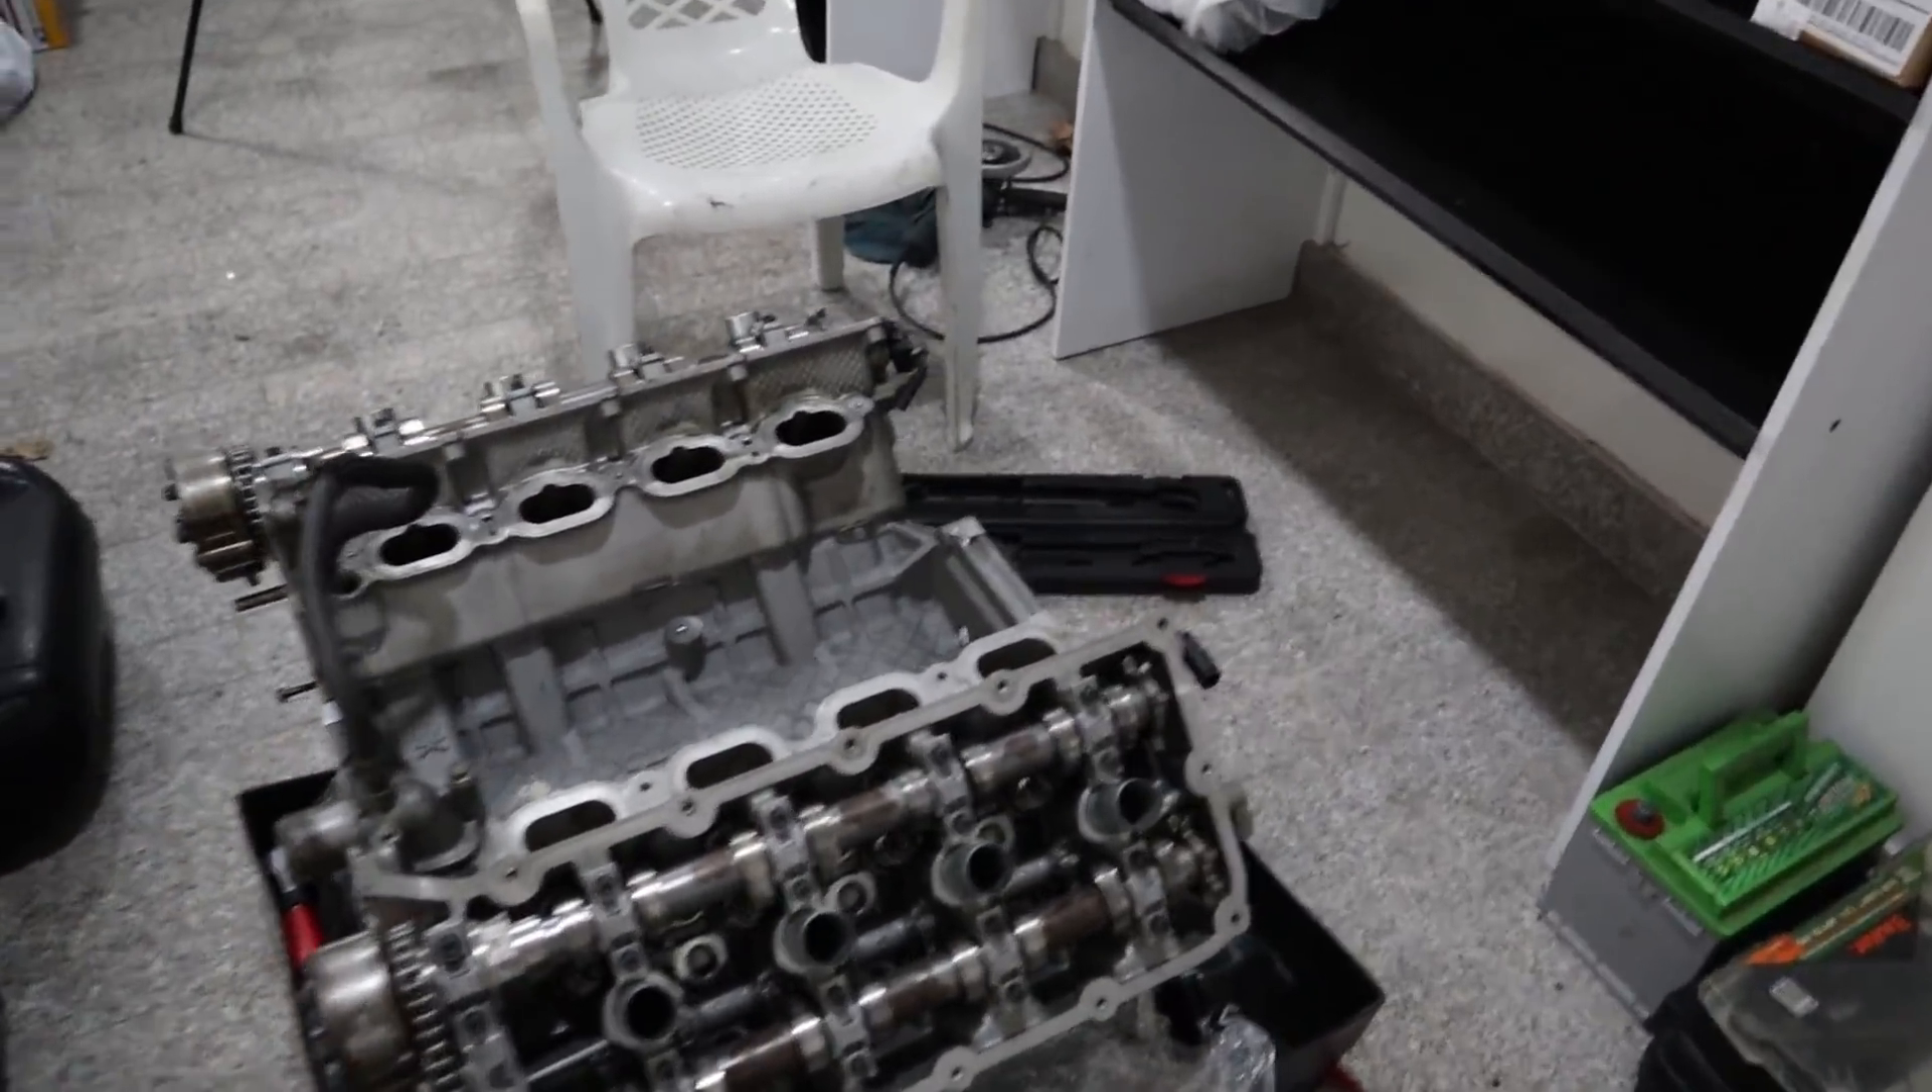Bueno ya por acá tenemos listos los árboles de levas ya colocados.